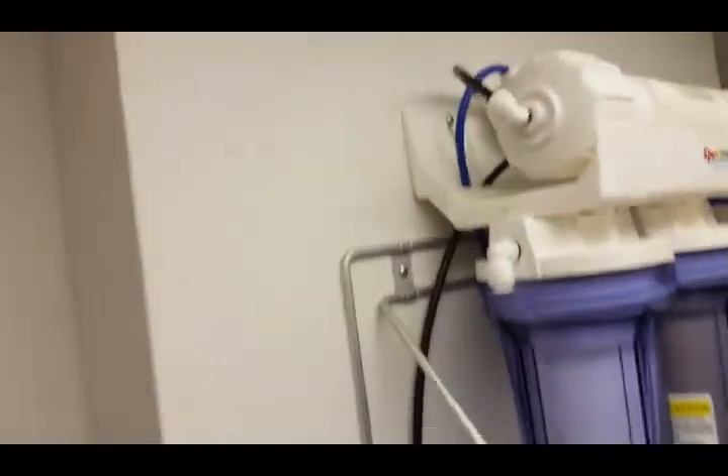I've got my RODI unit screwed to the wall.